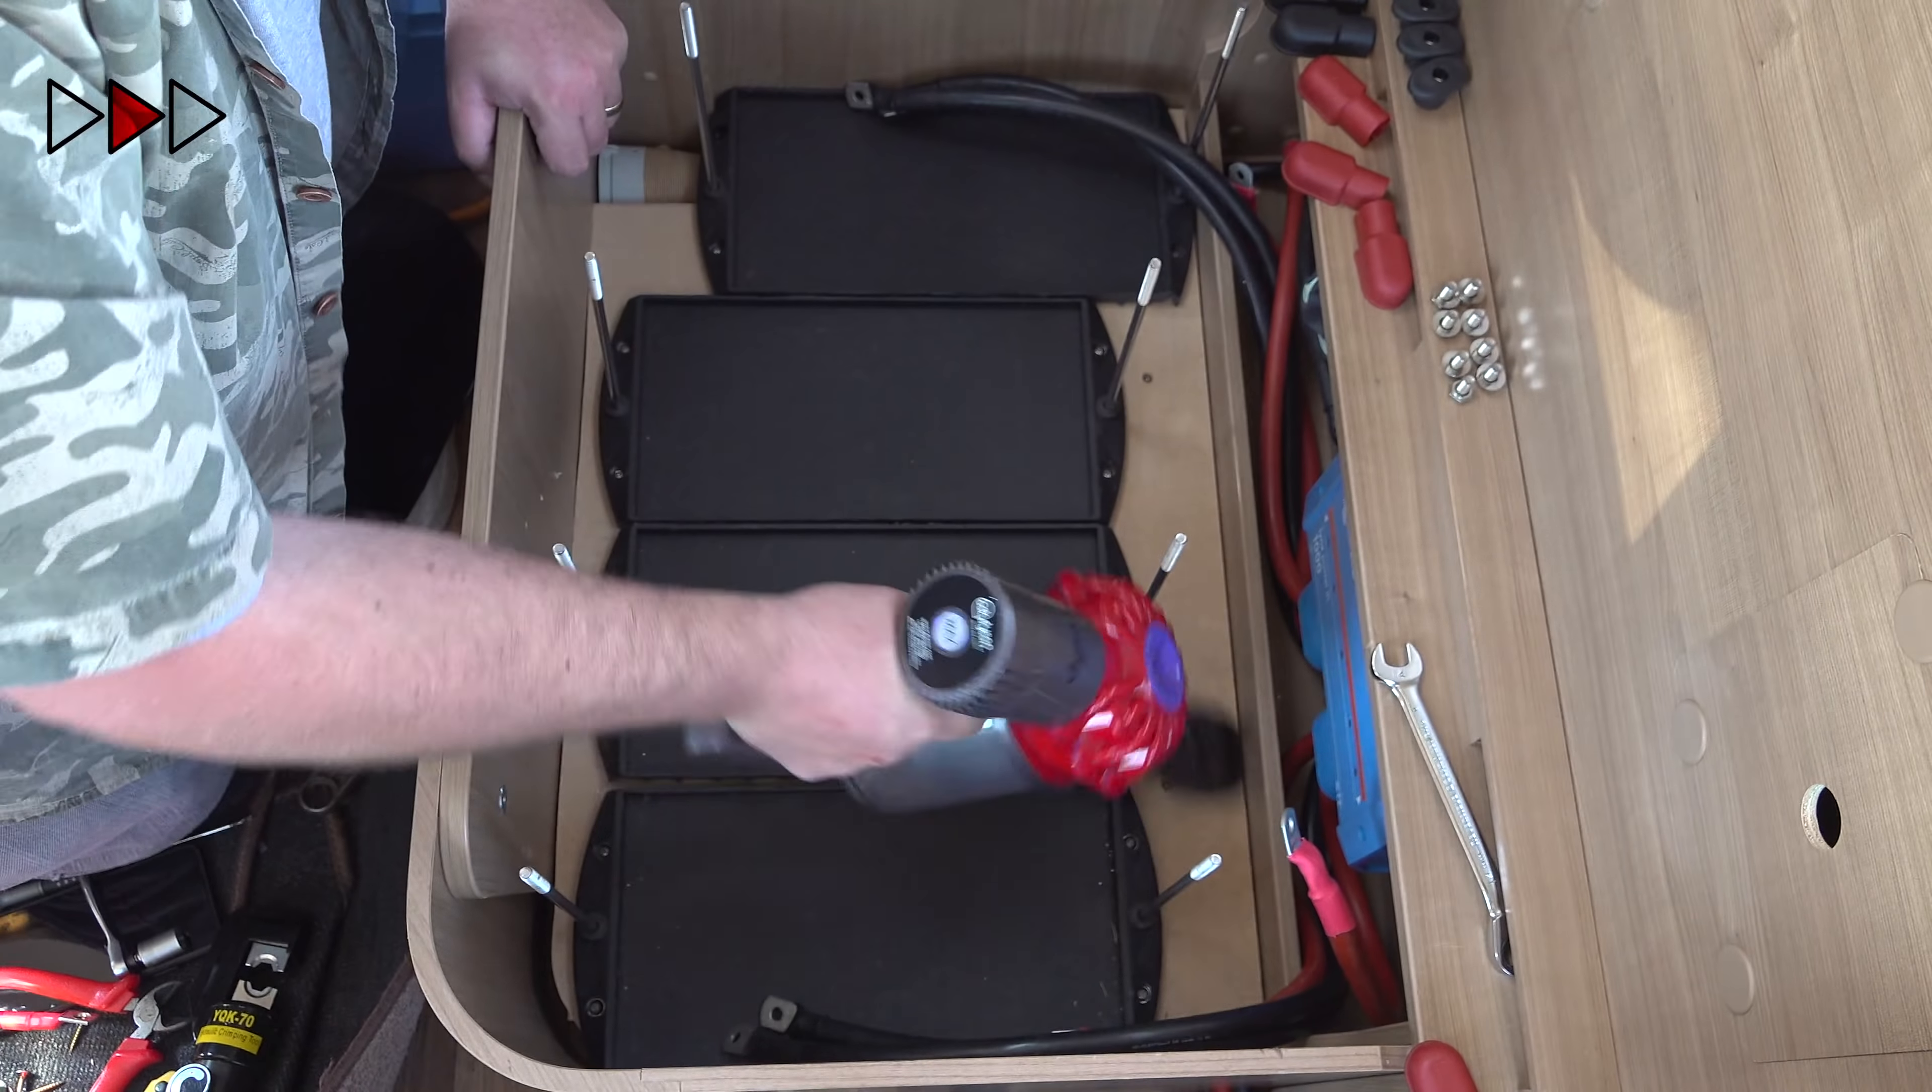After installing the battery tray bases it's time for a bit of tidying up.